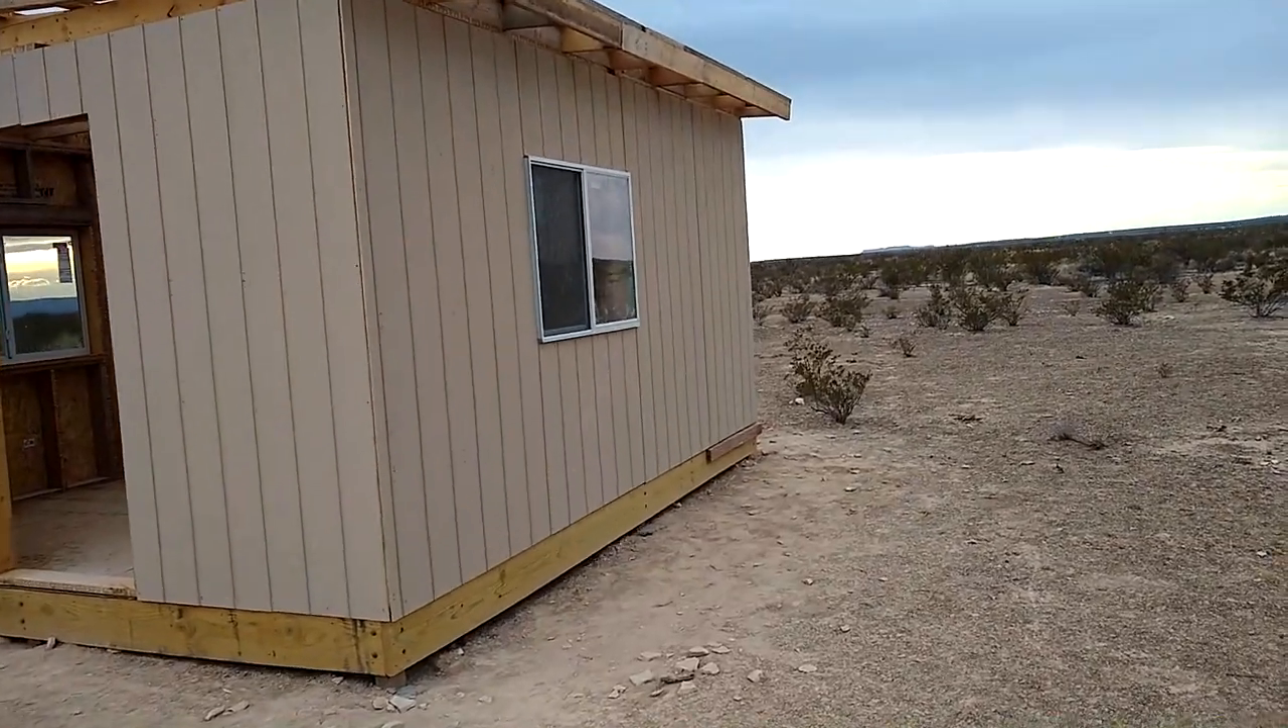So we have most of the siding up on our little building here.